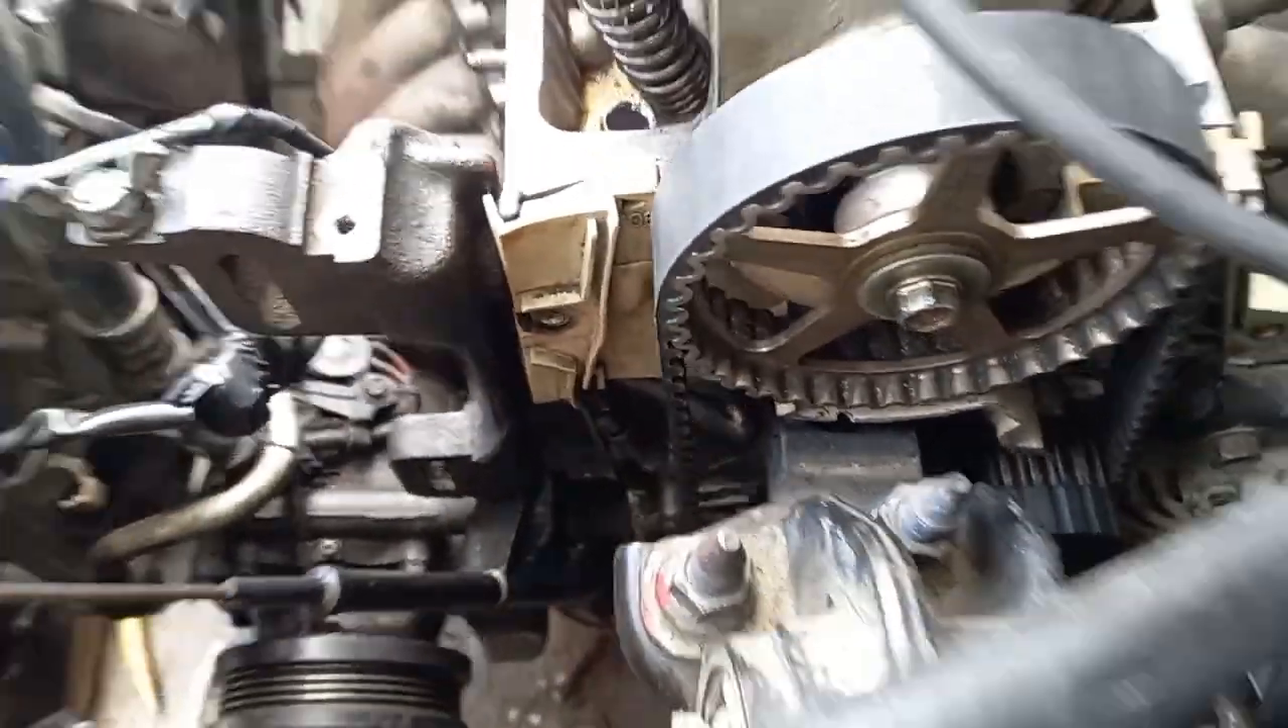Tapos na natin ilagay yung ating timing belt.